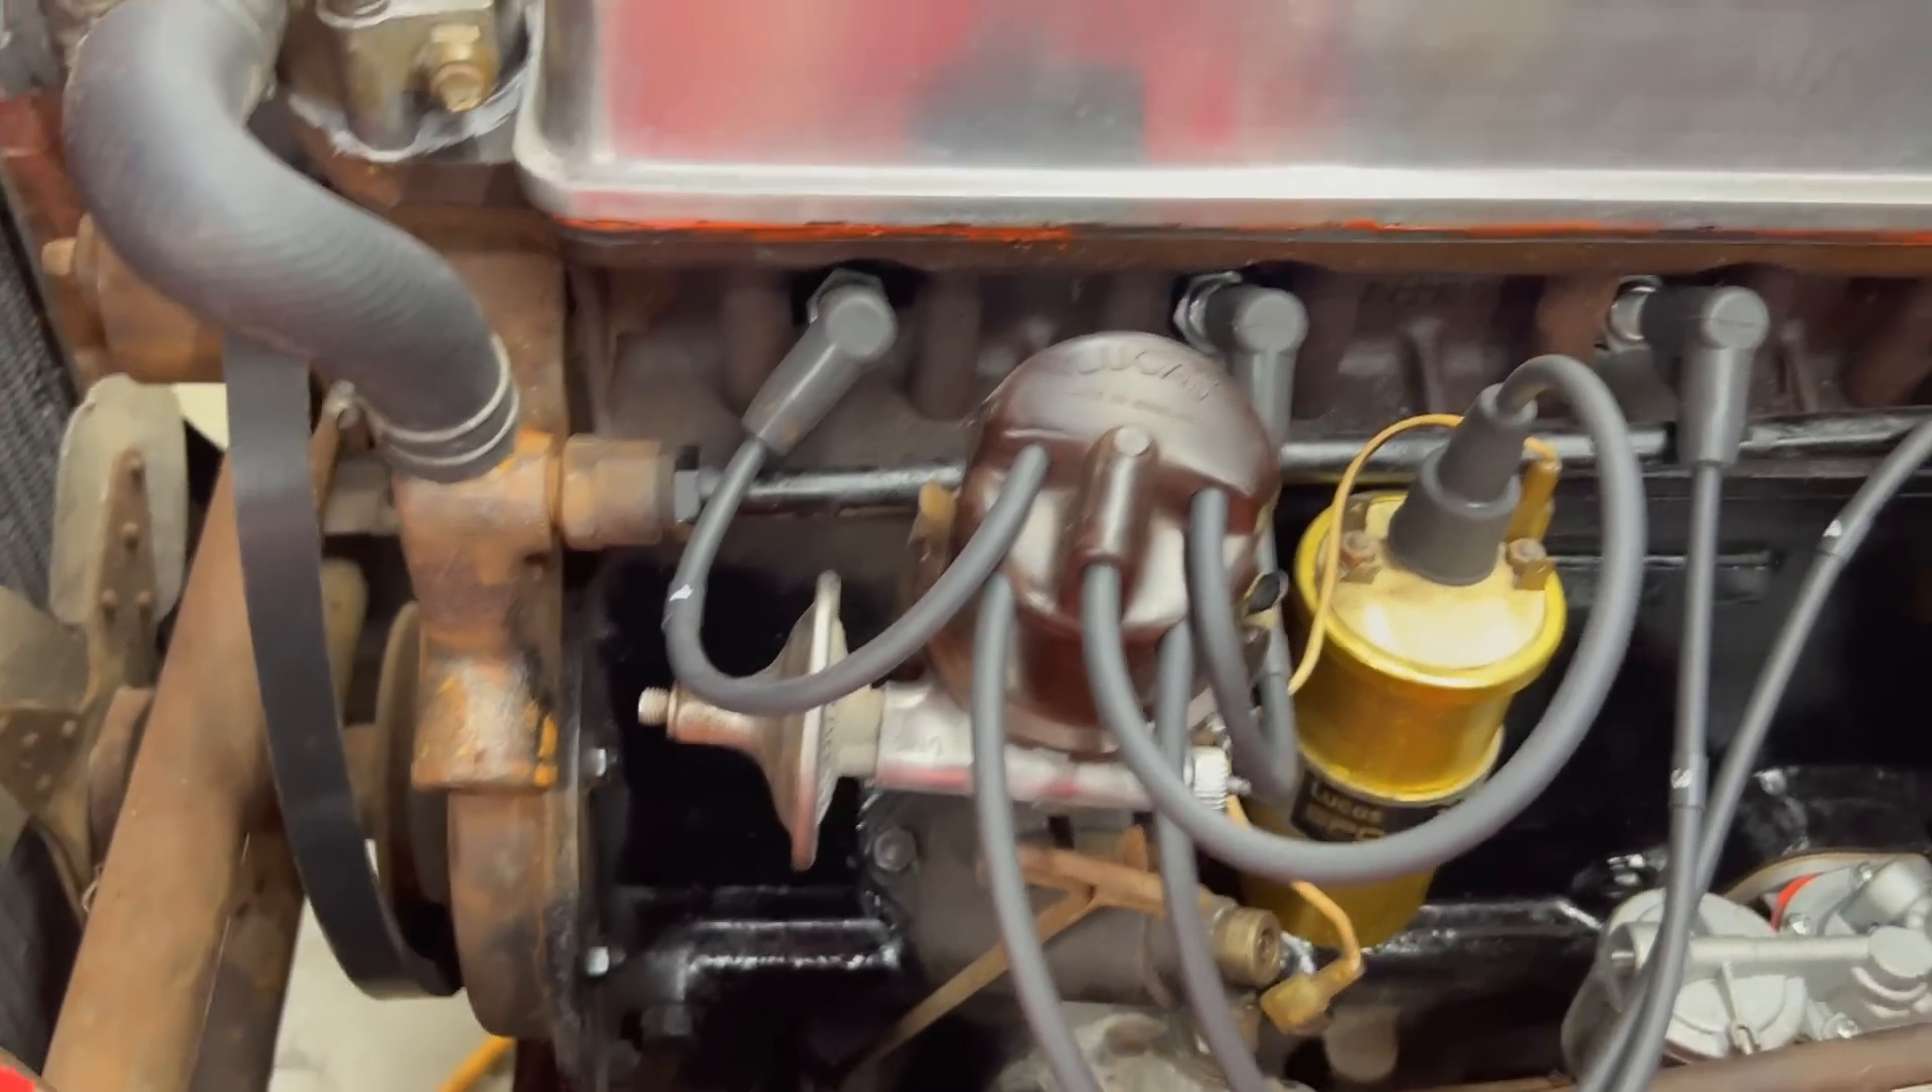All right, new plug wires are installed with the old Lucas cap.